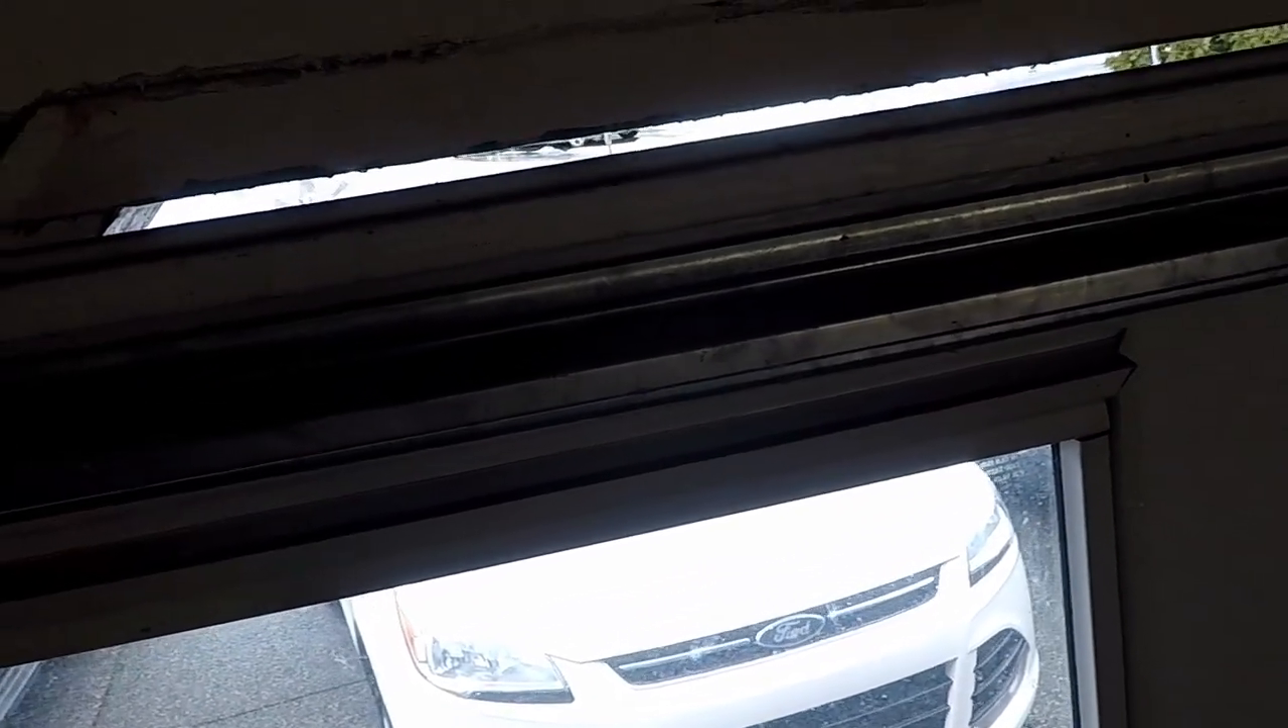So if you see that up there, there's a rather large gap between the garage door and the fascia for the opening there of the garage.